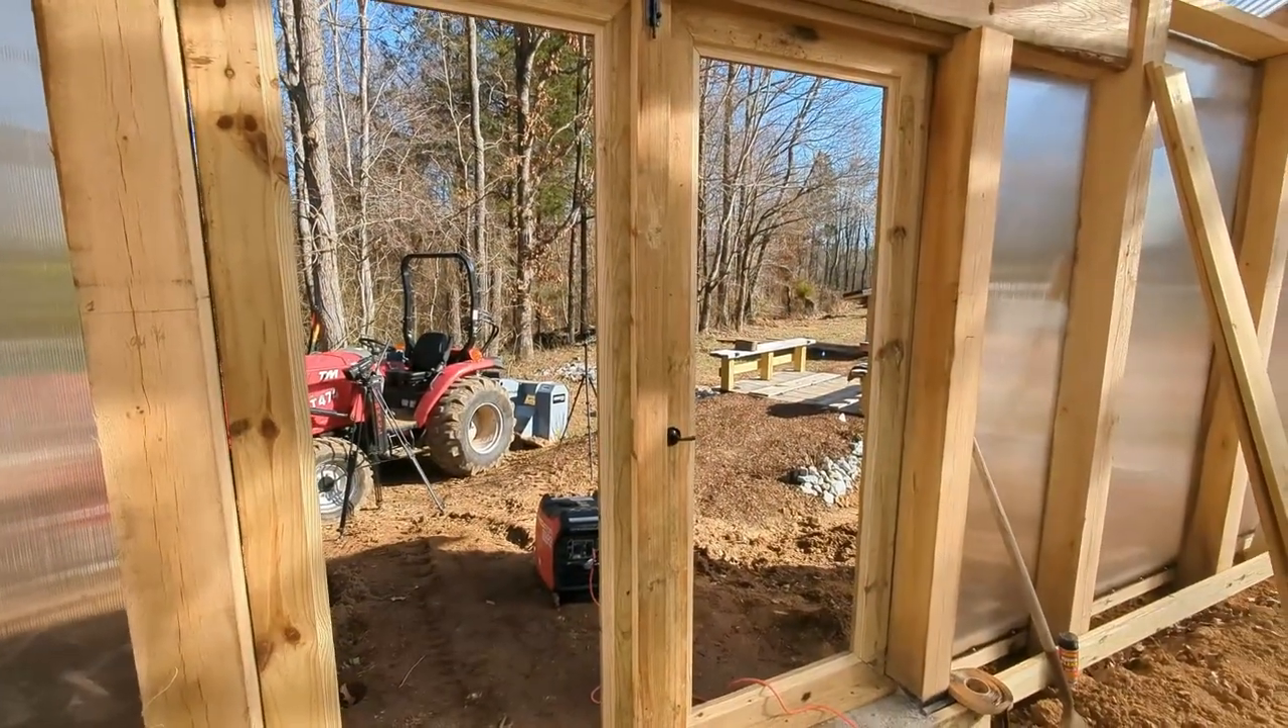We've got most of this door up. We've still obviously got to put the panels in.